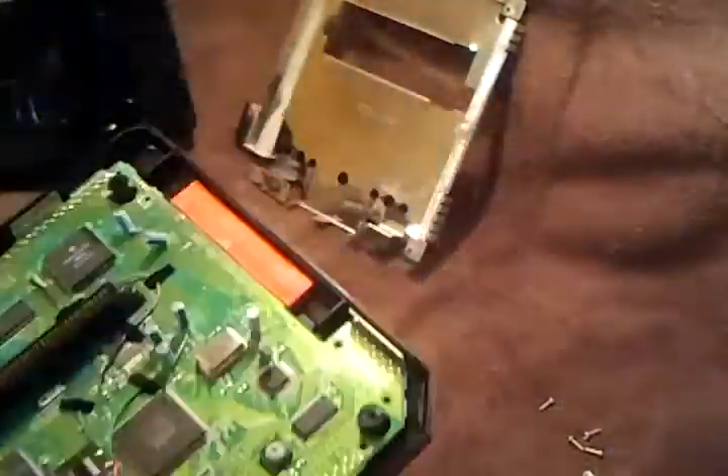Now we've got the heat sink off. We're left with the motherboard here.